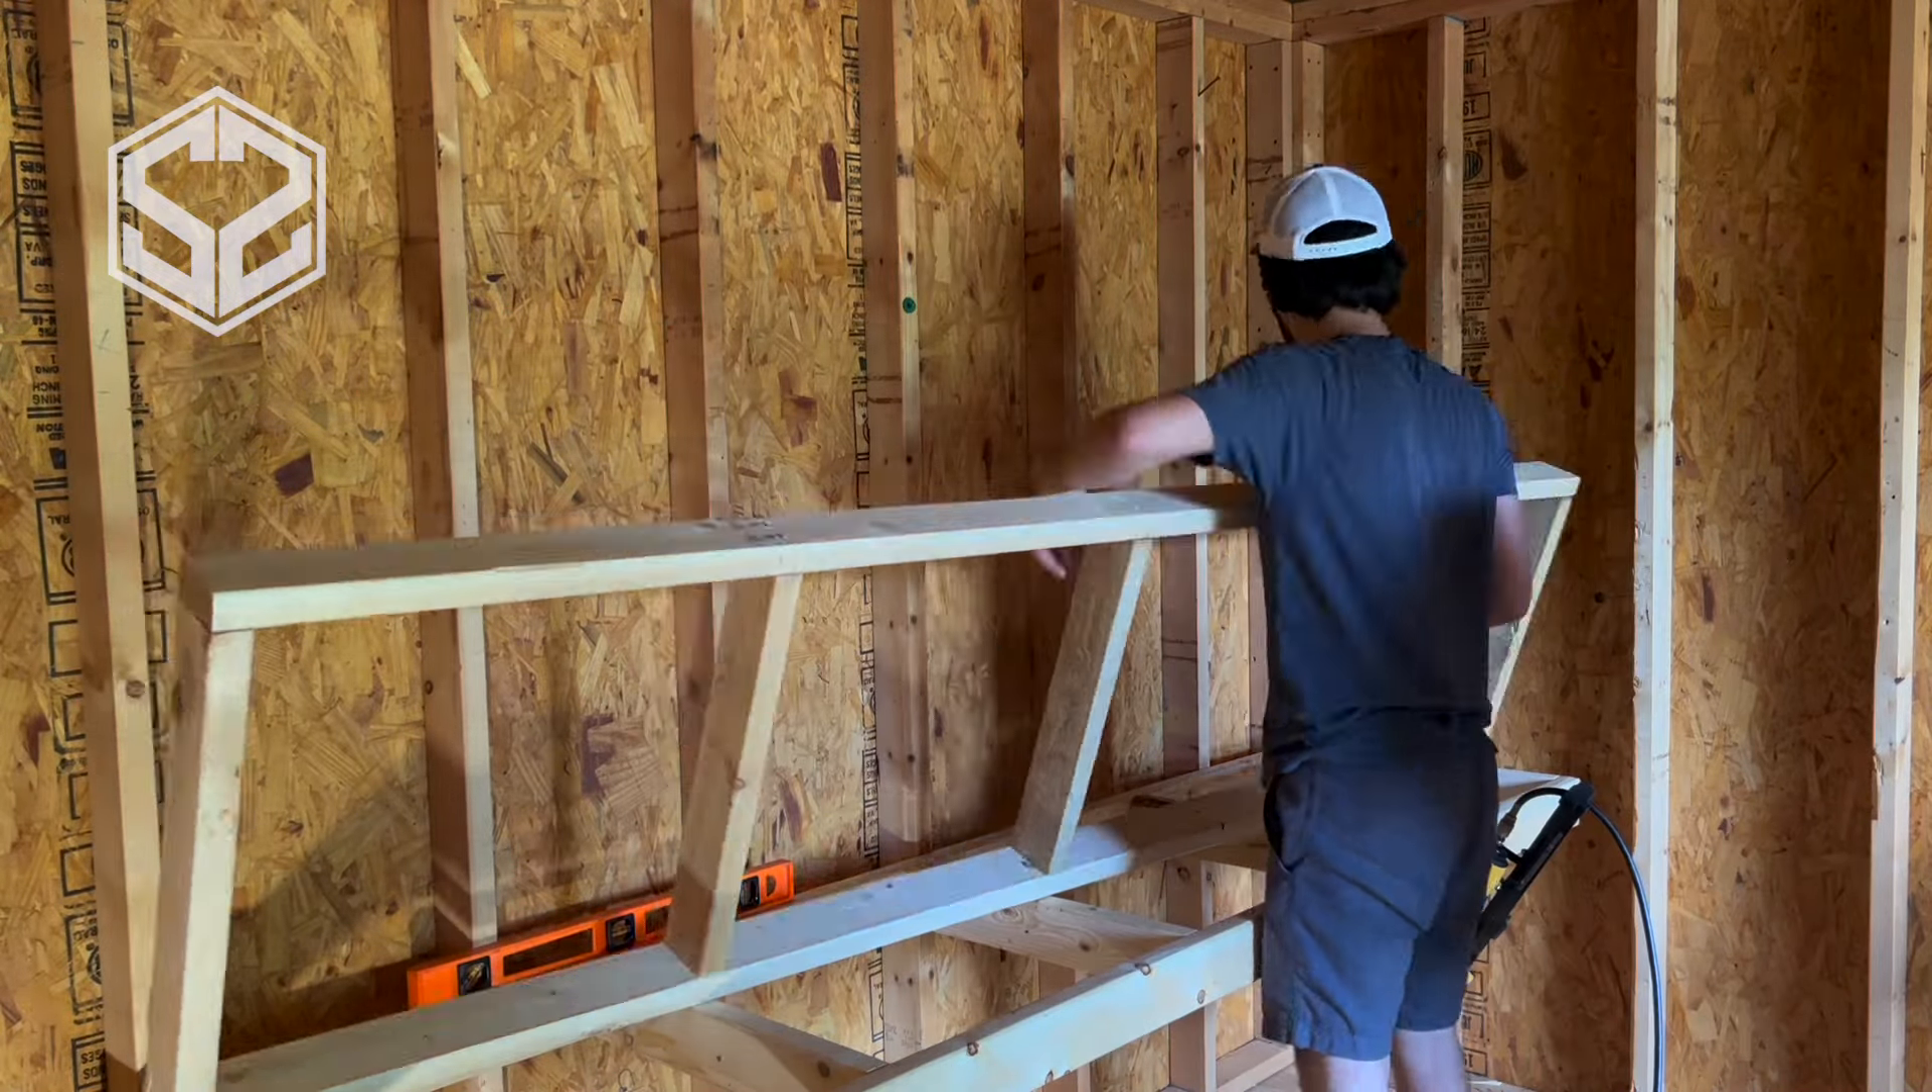You can see I'm not attaching the plywood yet.